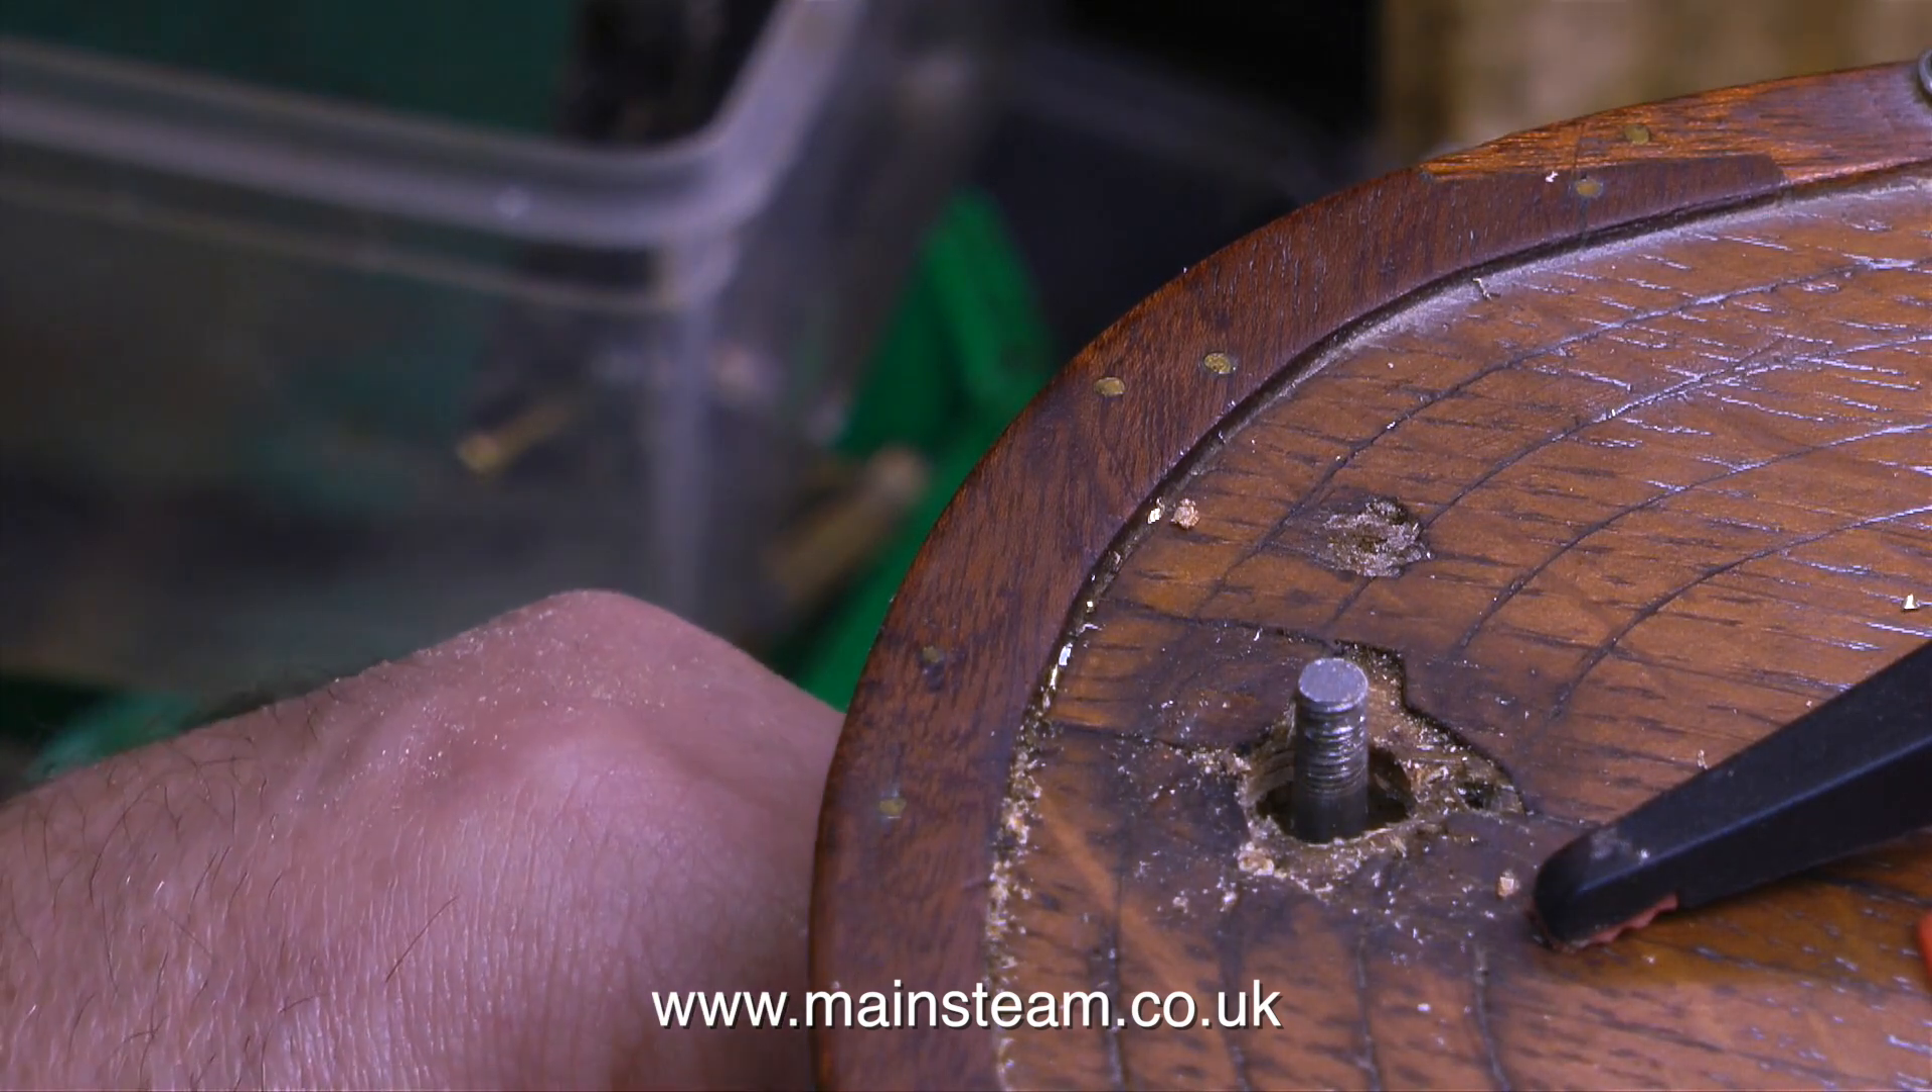Now you can see that the rudder fits centrally, in the hole in the decking, because I used a rotary file, to move it into the correct position.